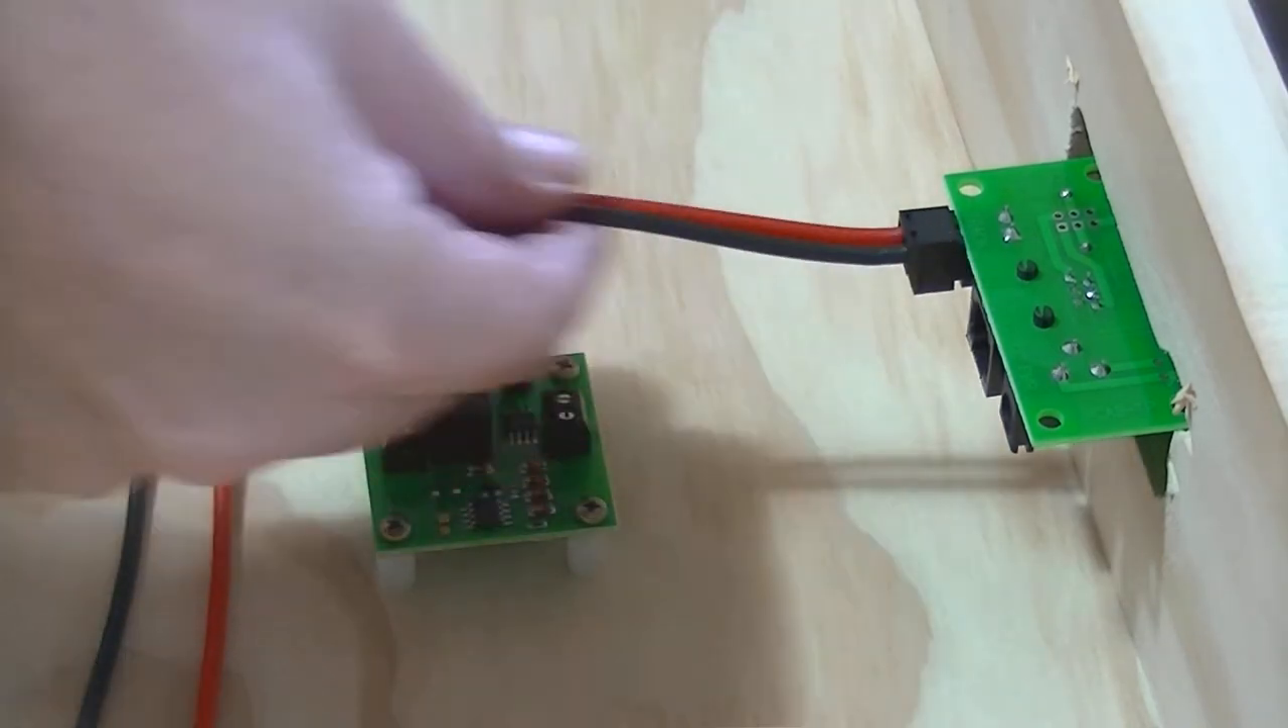I've got the wire mounted on the end of the power cab panel onto the plug.